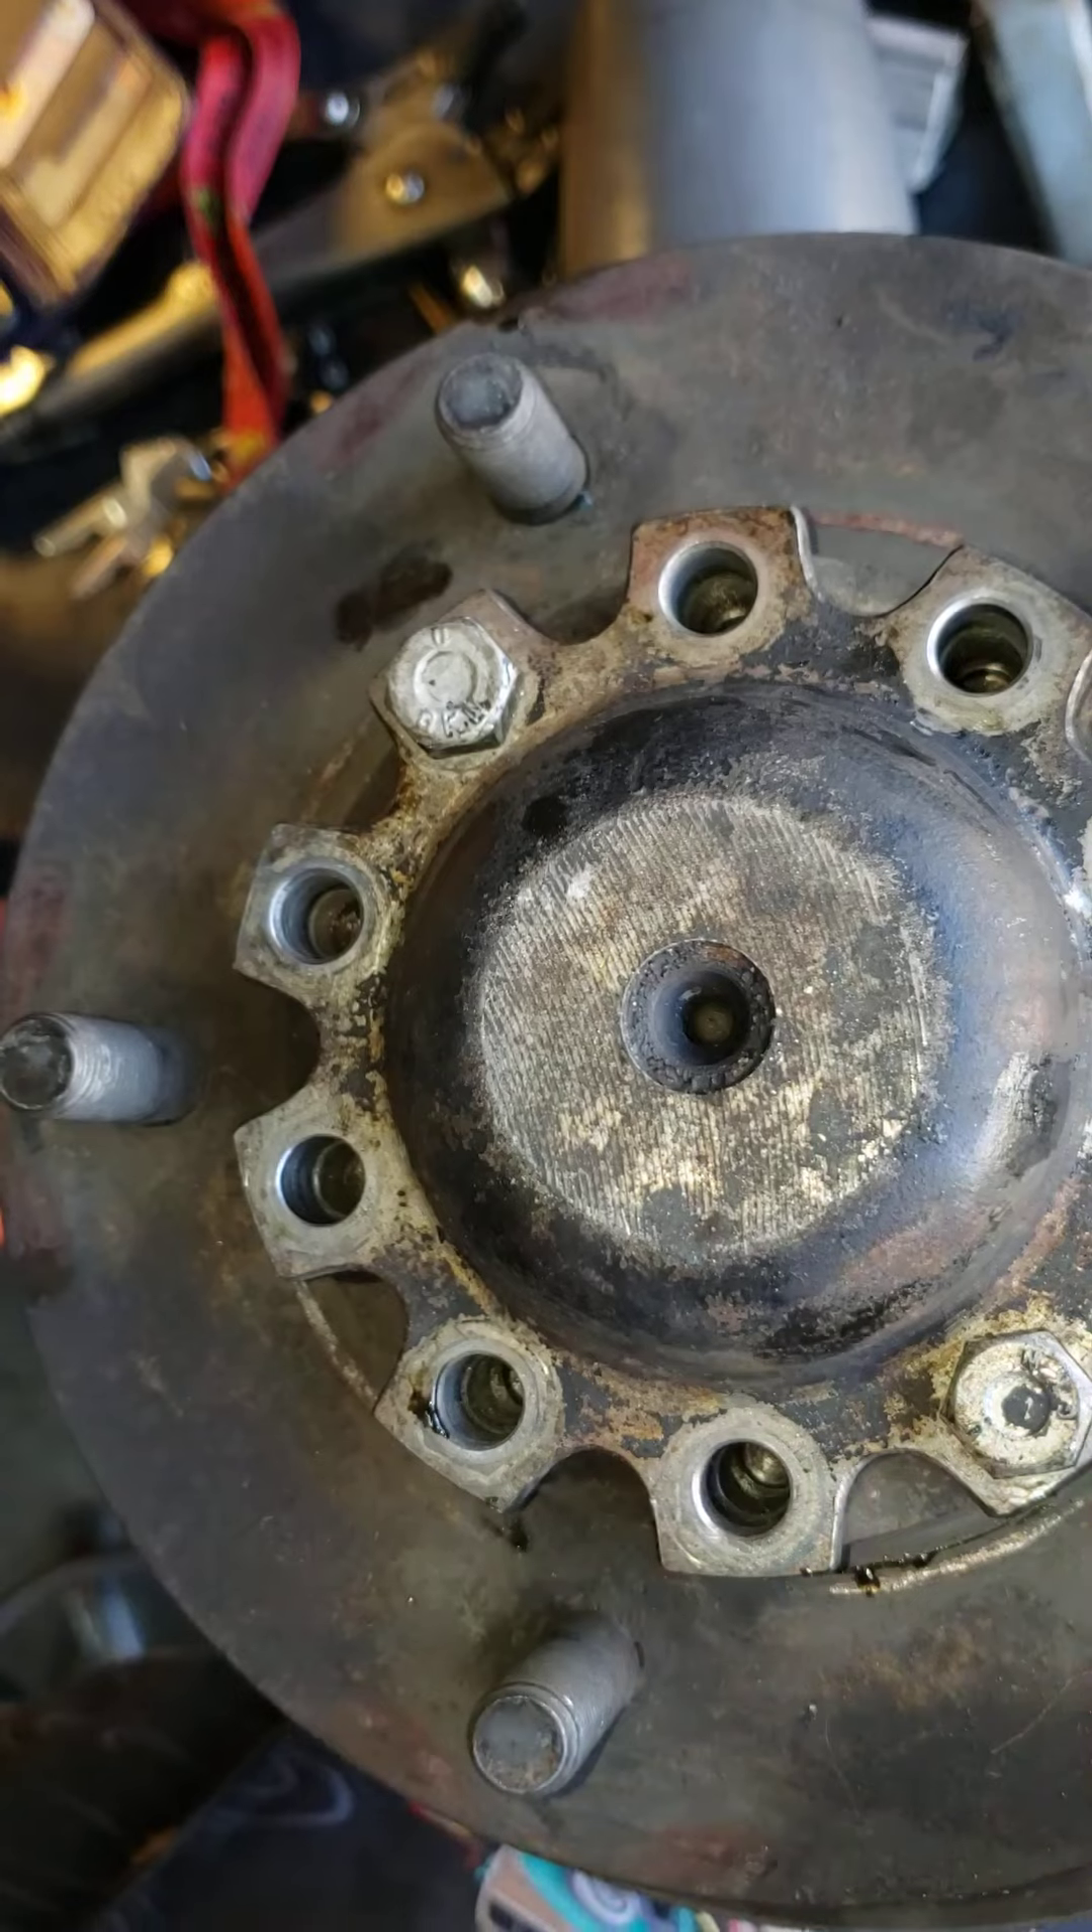All right So now I already took the other screws out. We're gonna go ahead and take the last two screws out I'm using a milwaukee impact wrench here Go ahead and take those out.